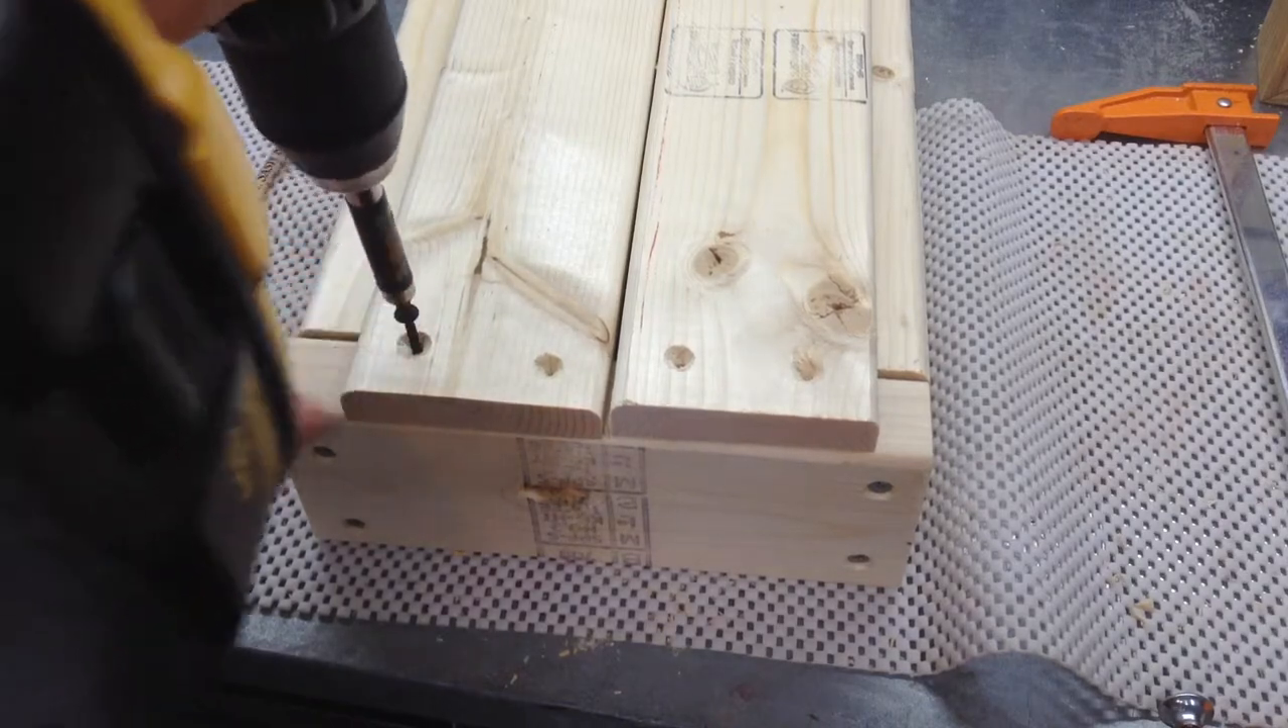And so I'm just going to finish up with putting these last screws in.